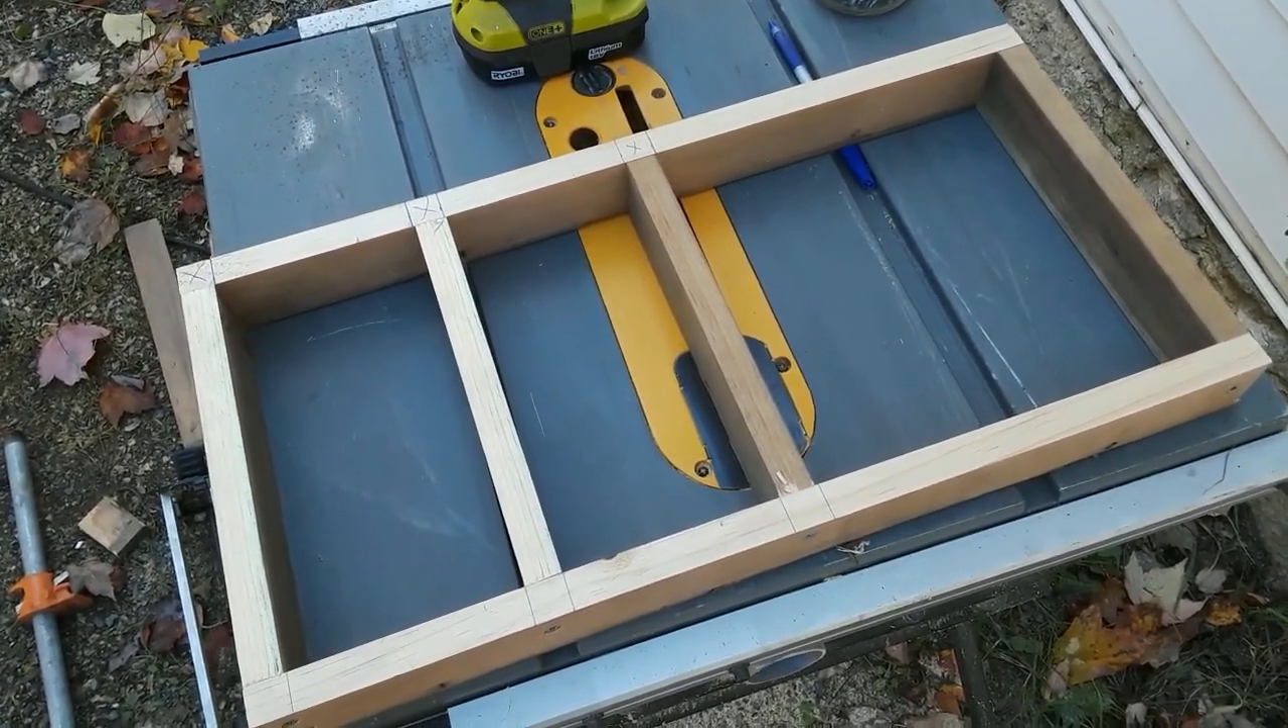Okay we have the frame all assembled all we have to do now is get a bottom on it and we'll be ready to fill her up.